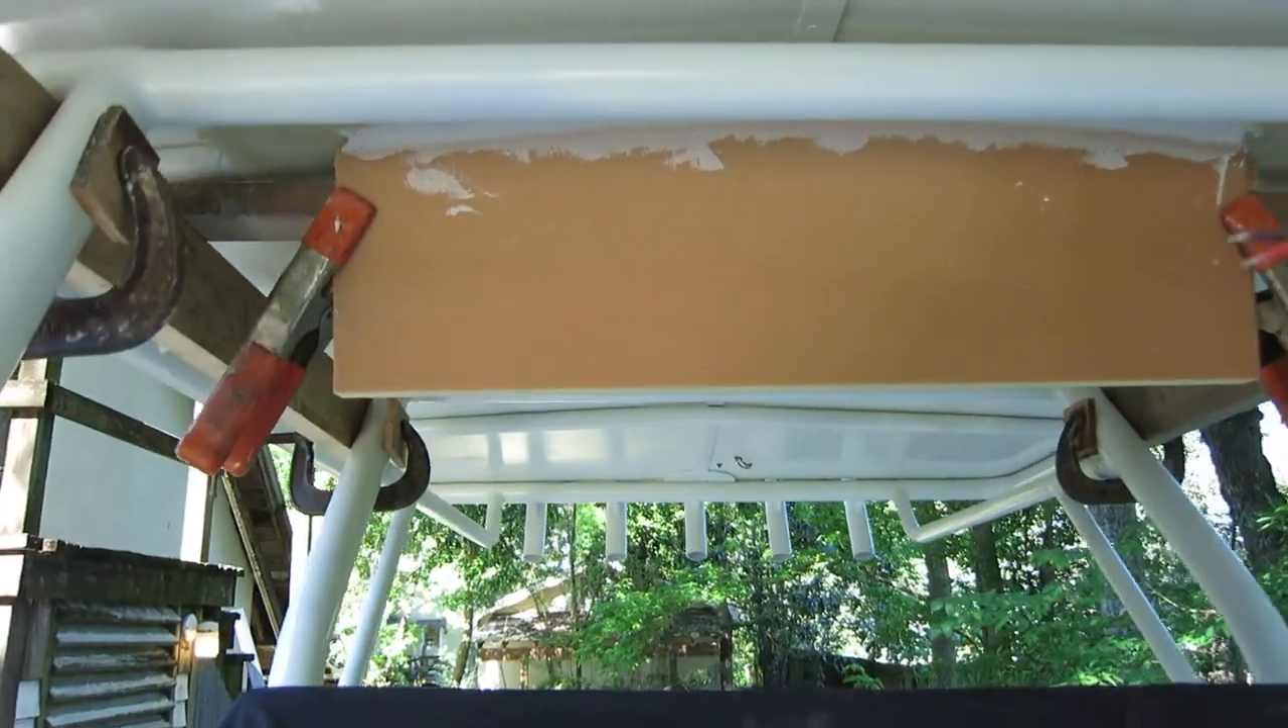So the front is in place.